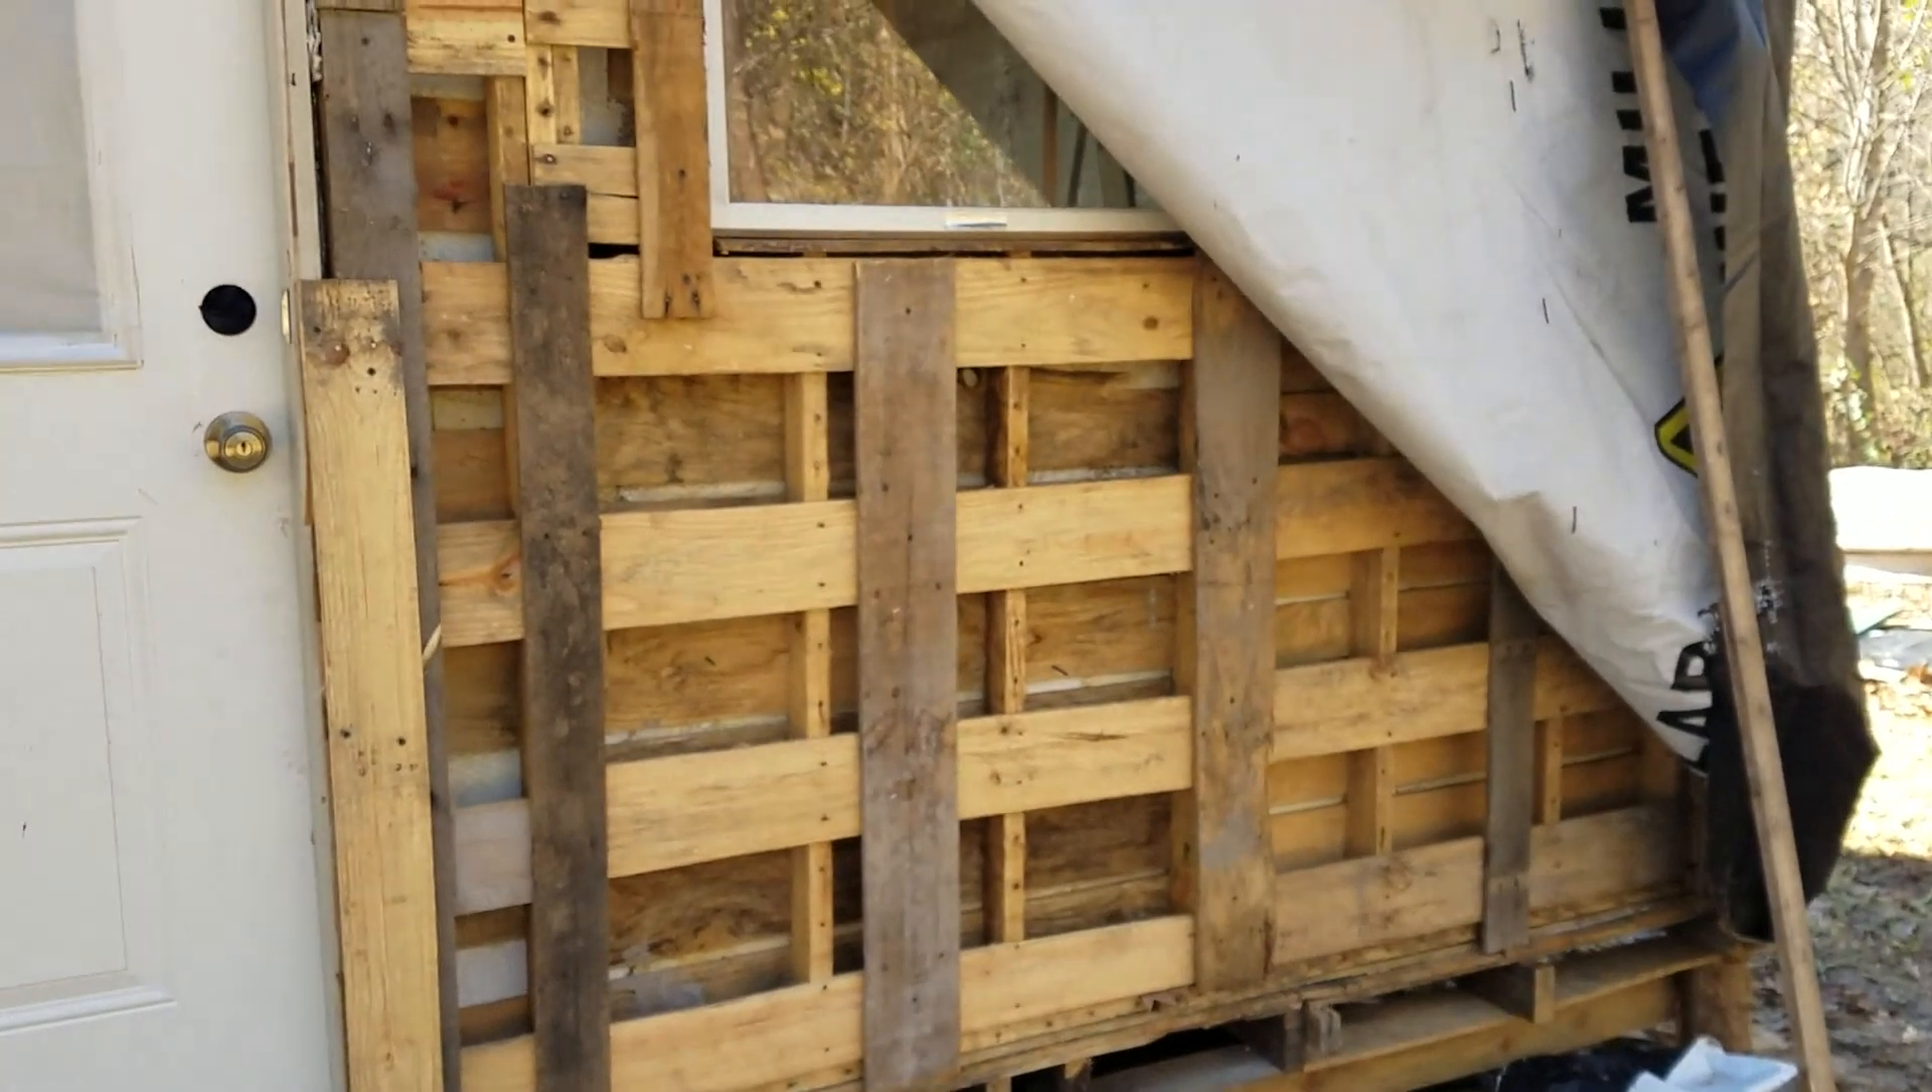You can see I haven't got the siding or nothing on it, it's still just the pallets.